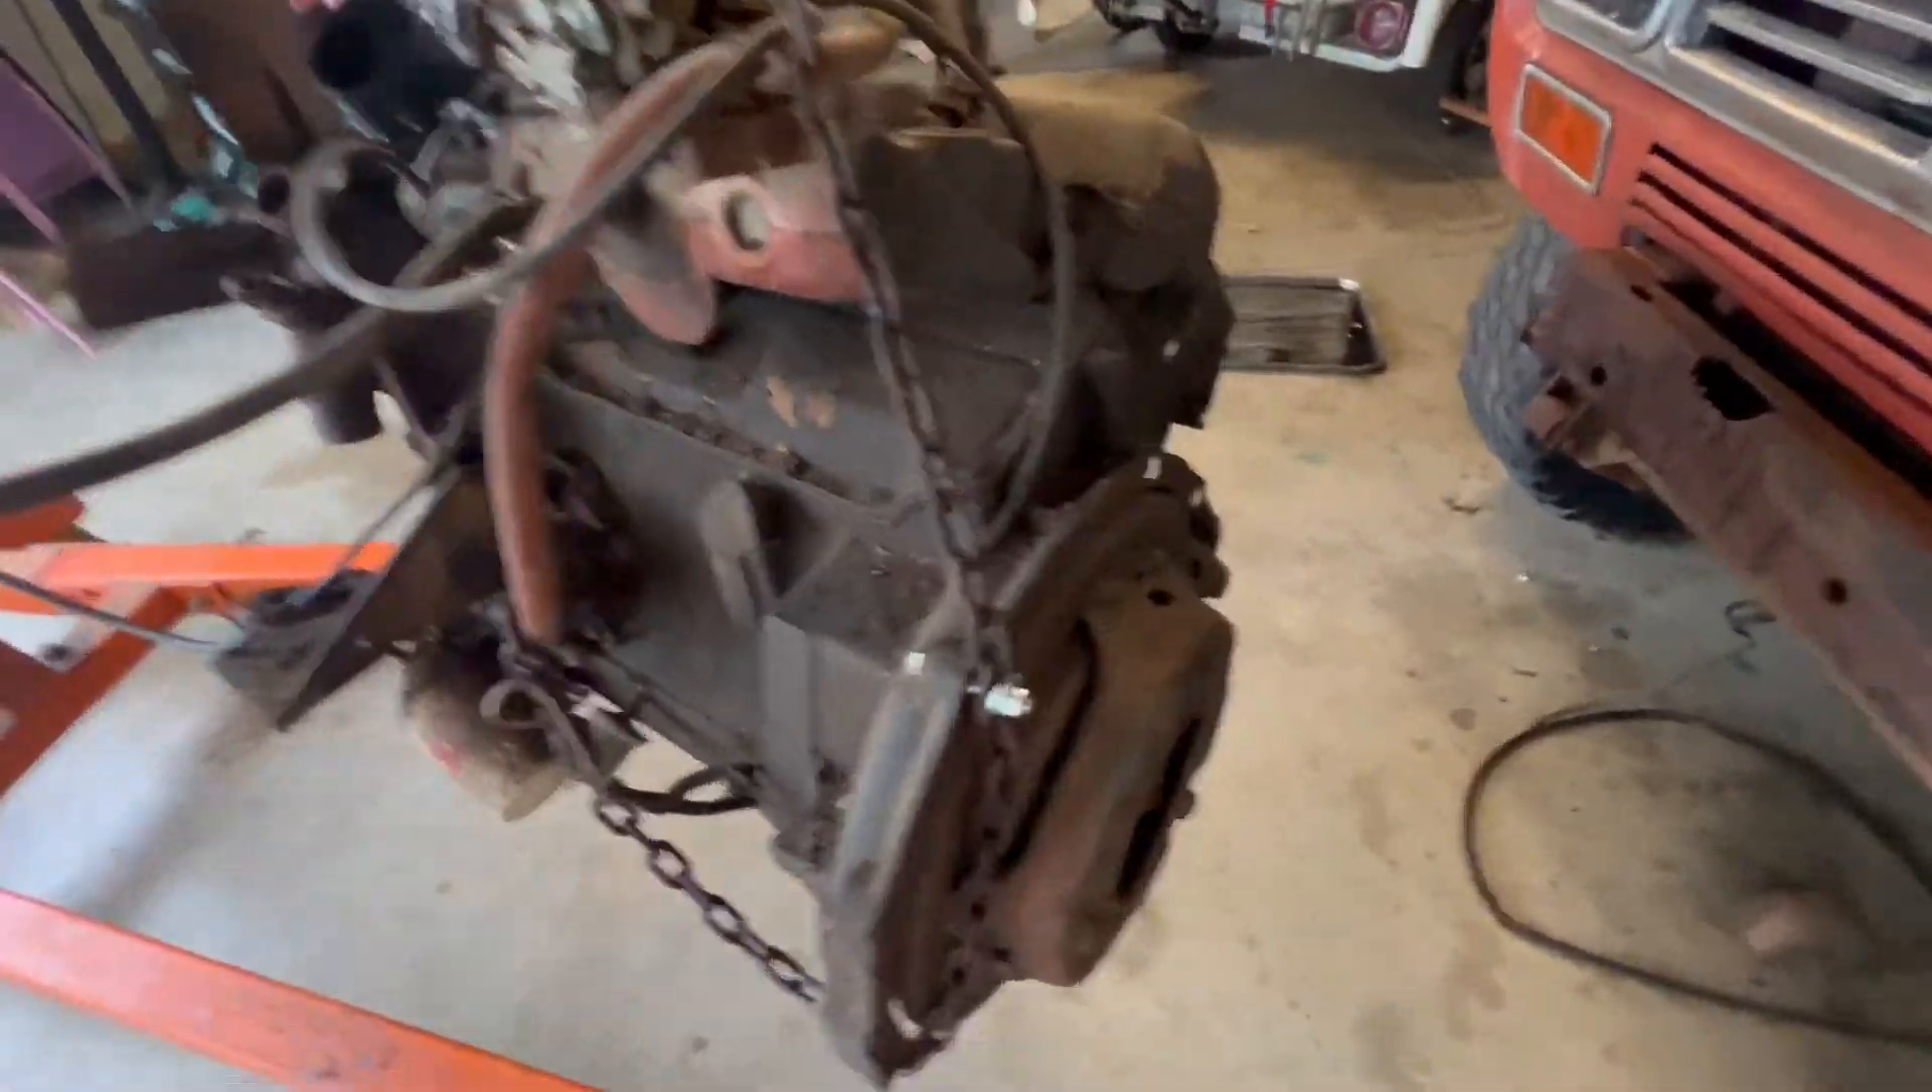It is out. The little four-cylinder is out on the ground.